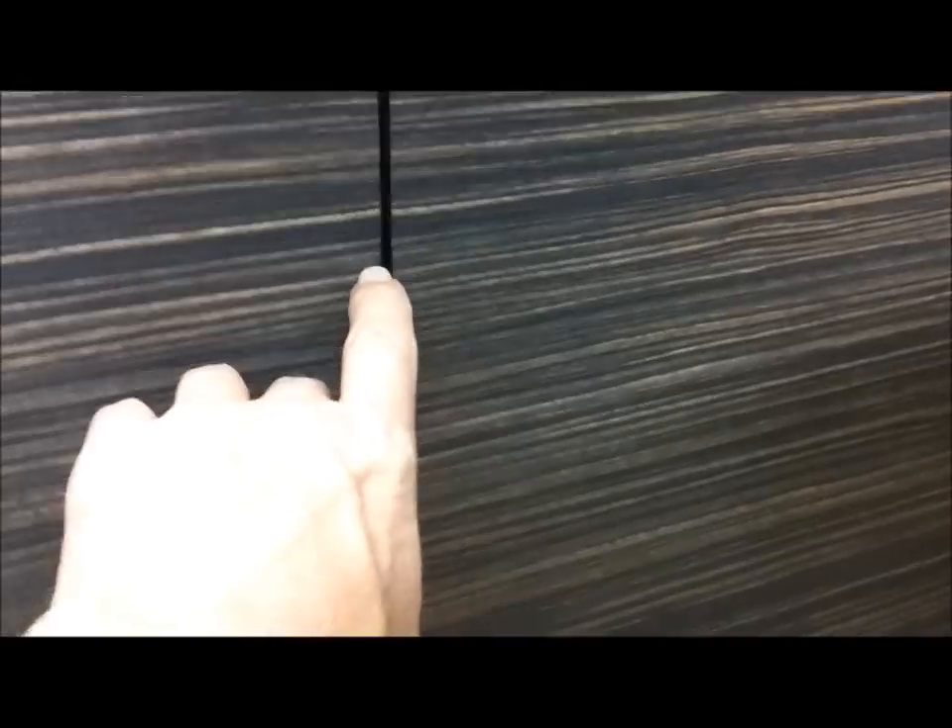I worked hard to get the grain to match so they line up.